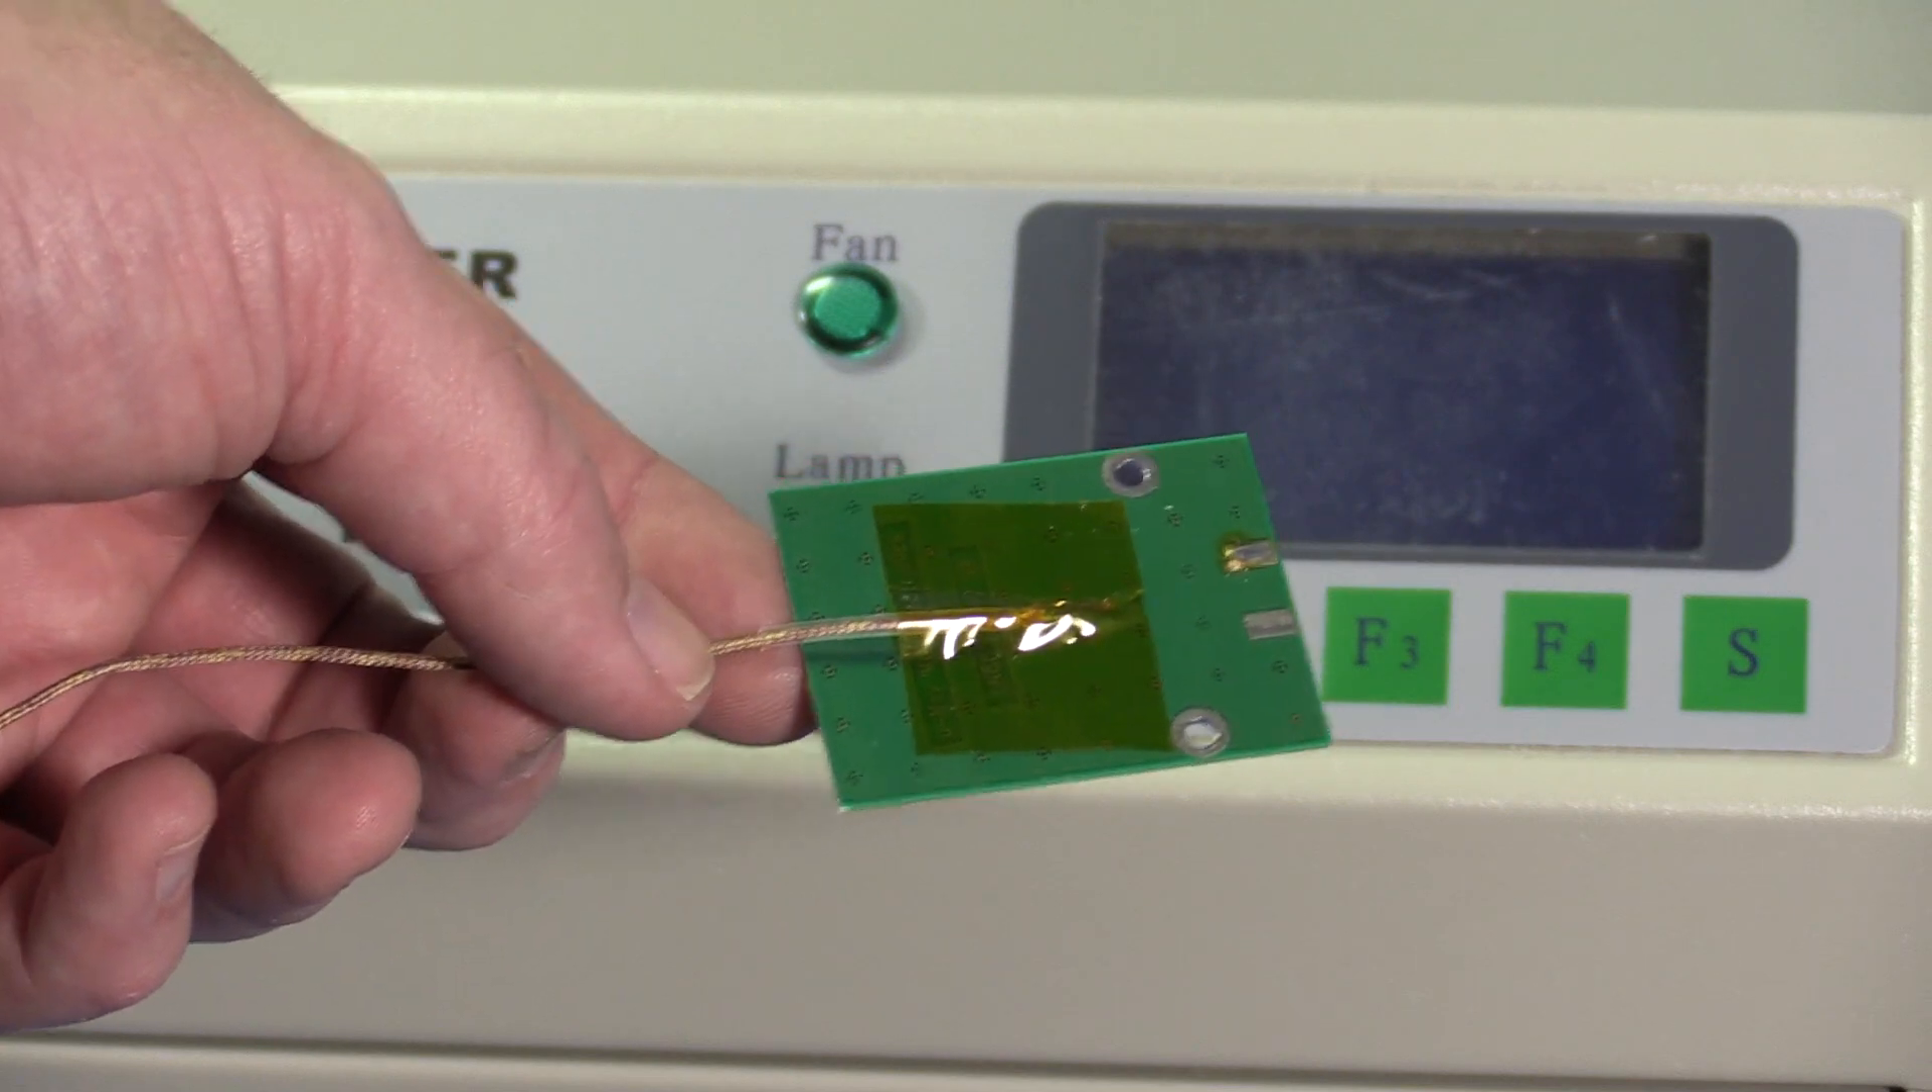I have a K-type thermocouple probe attached to a piece of scrap board with some Kapton tape.